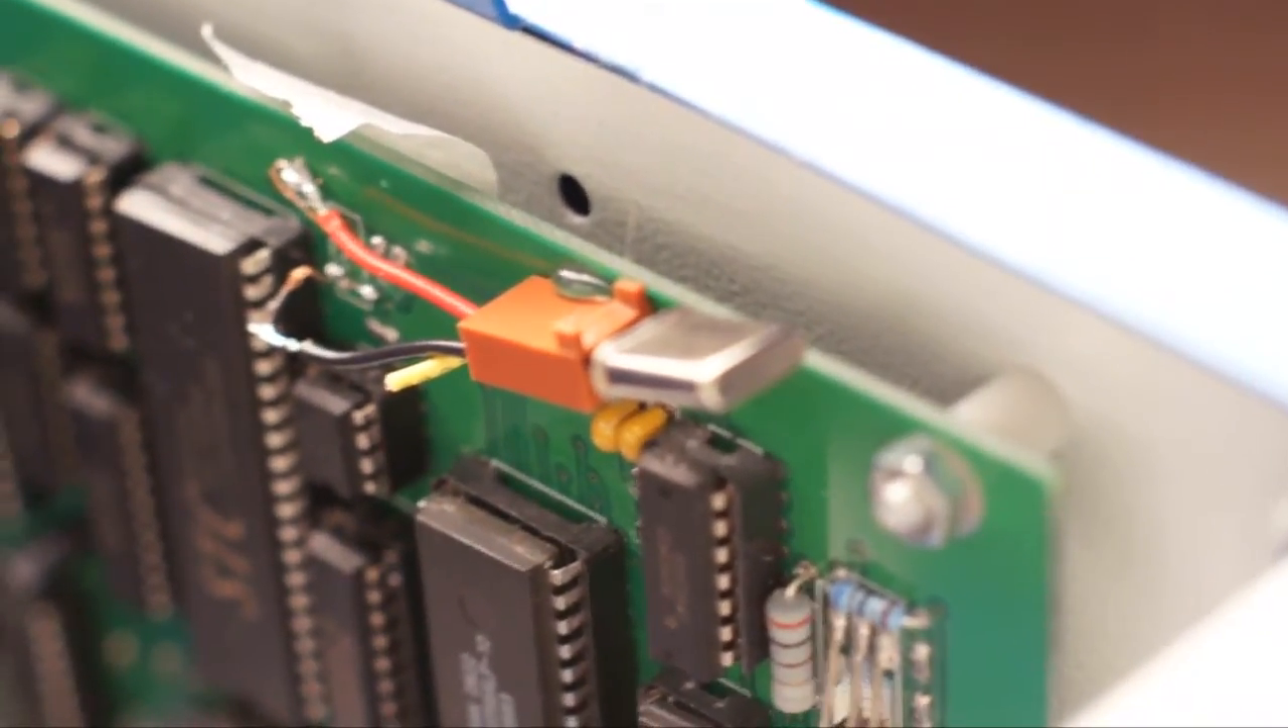And then I made a little mount here that so I could swap out crystals.